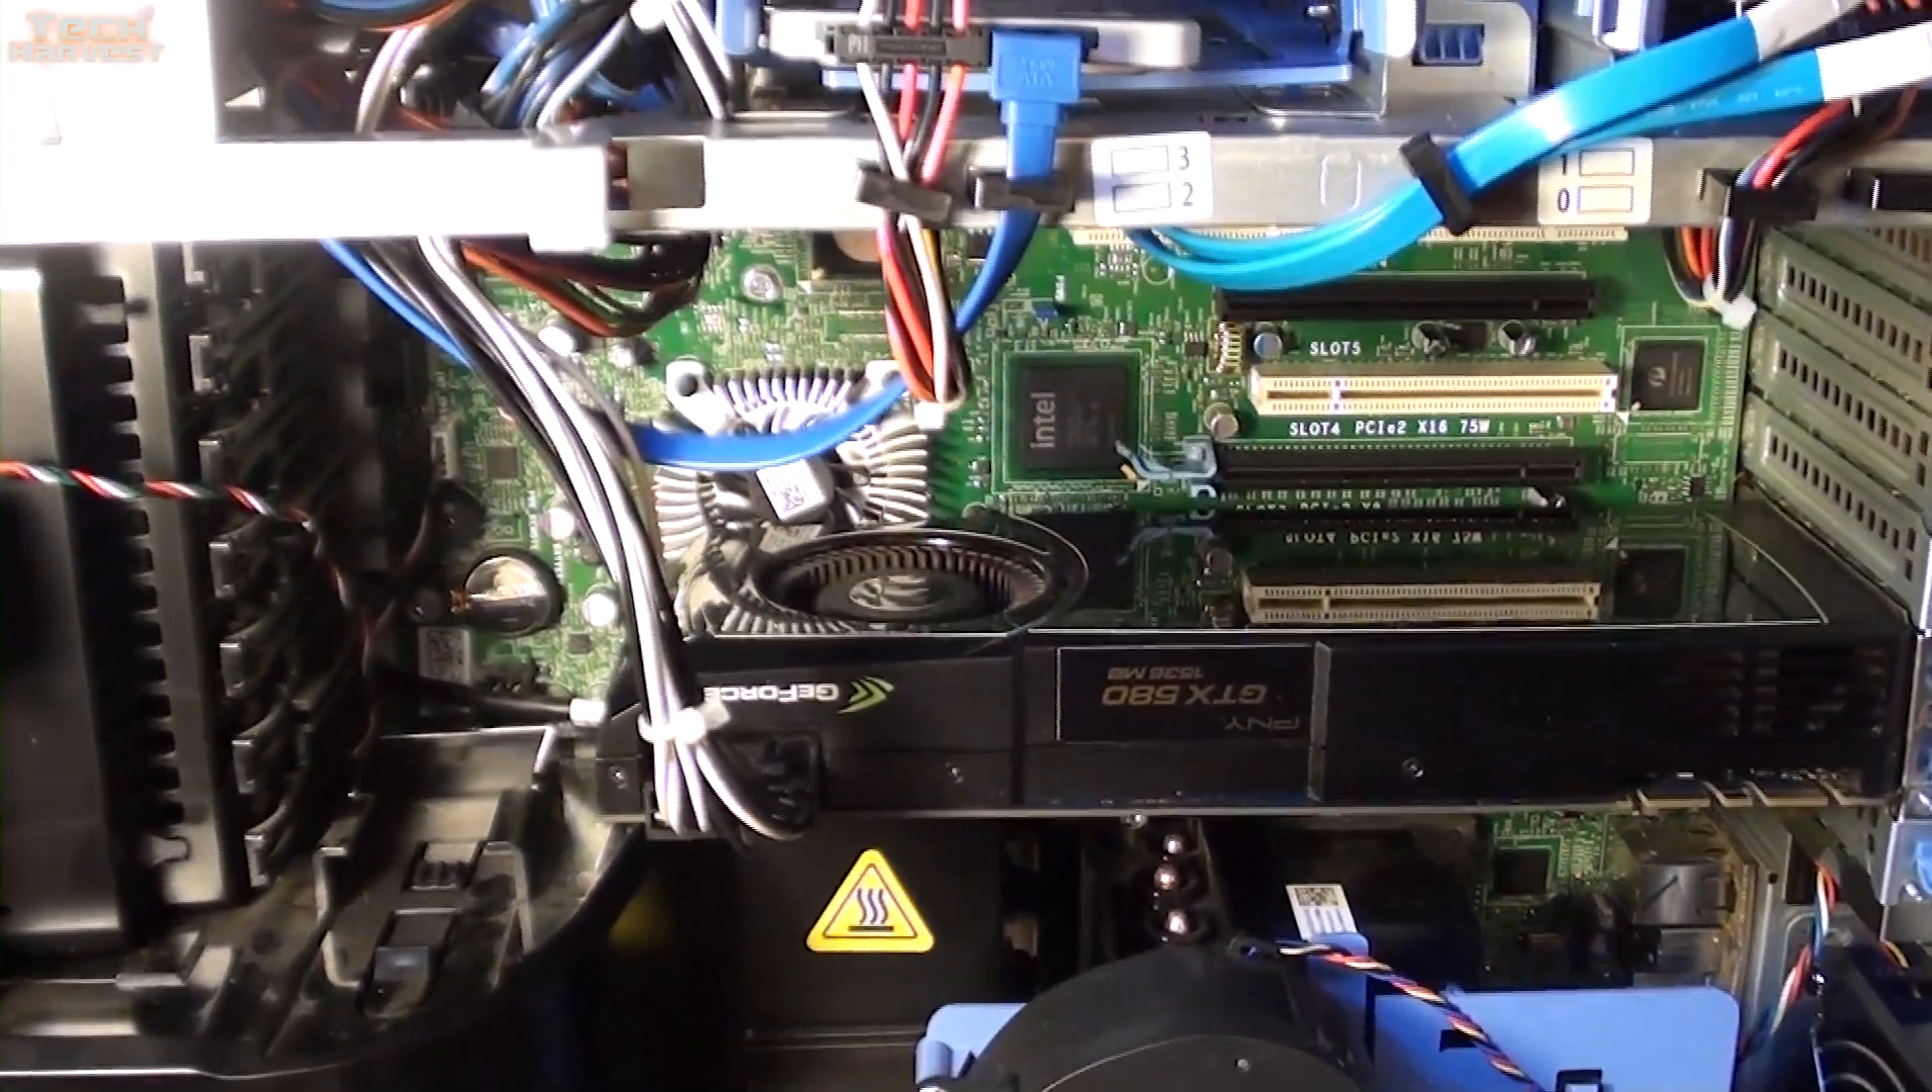The graphics card is in place here.